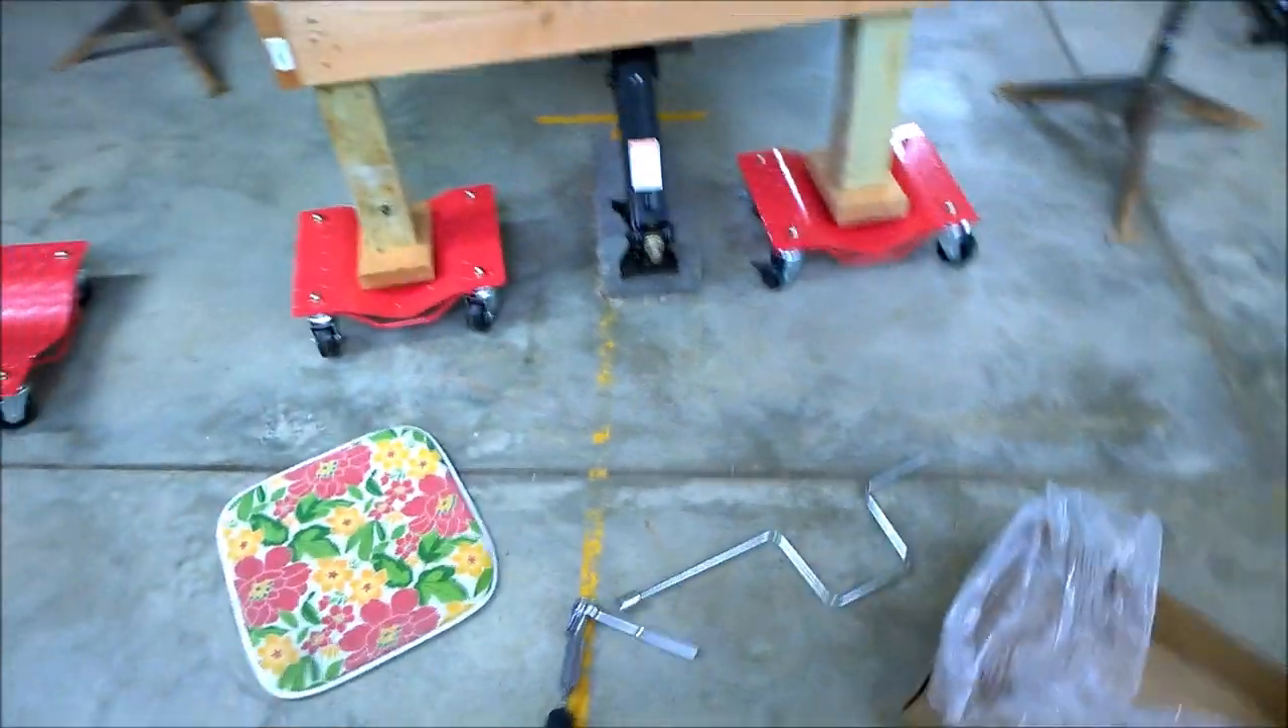These dollies are just slid under.